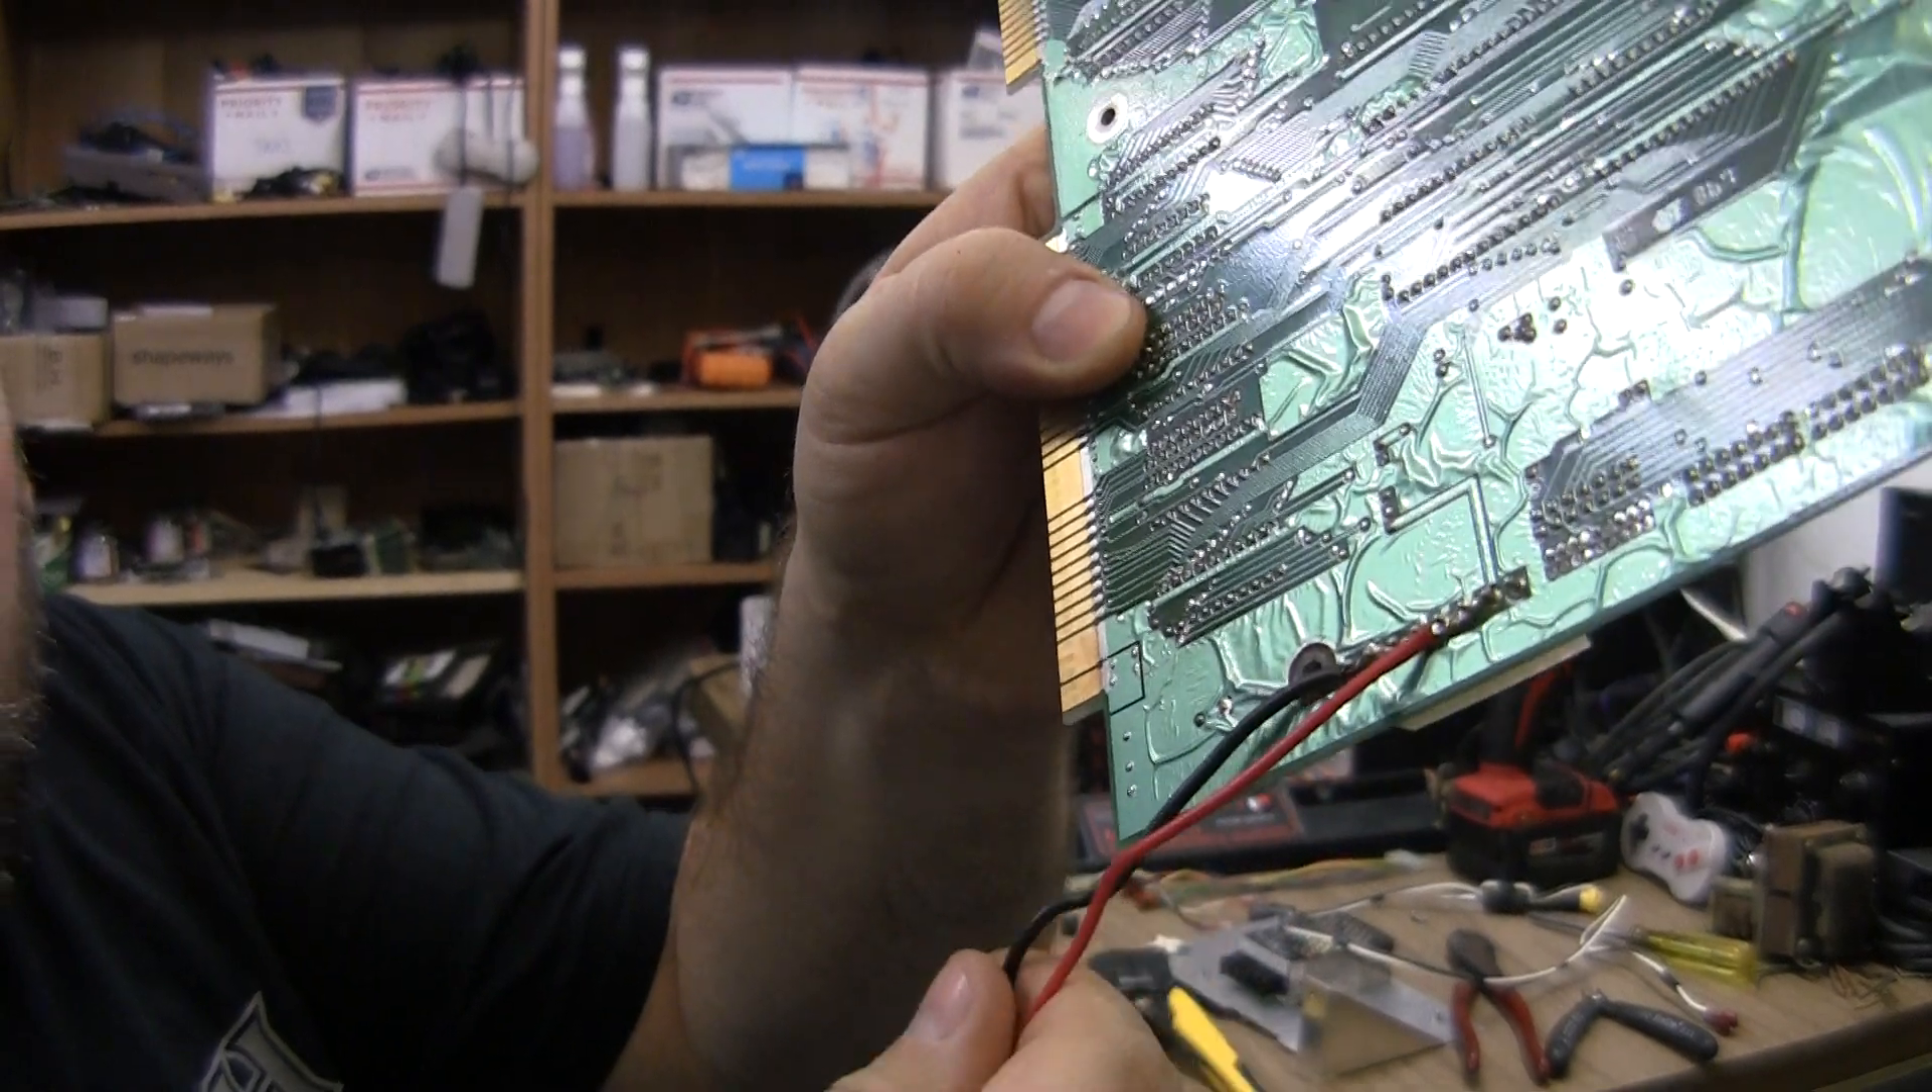We'll get a little further down the road here. I took the main board back out to solder in the wires for the 5 volt supply onto the bottom of the board.